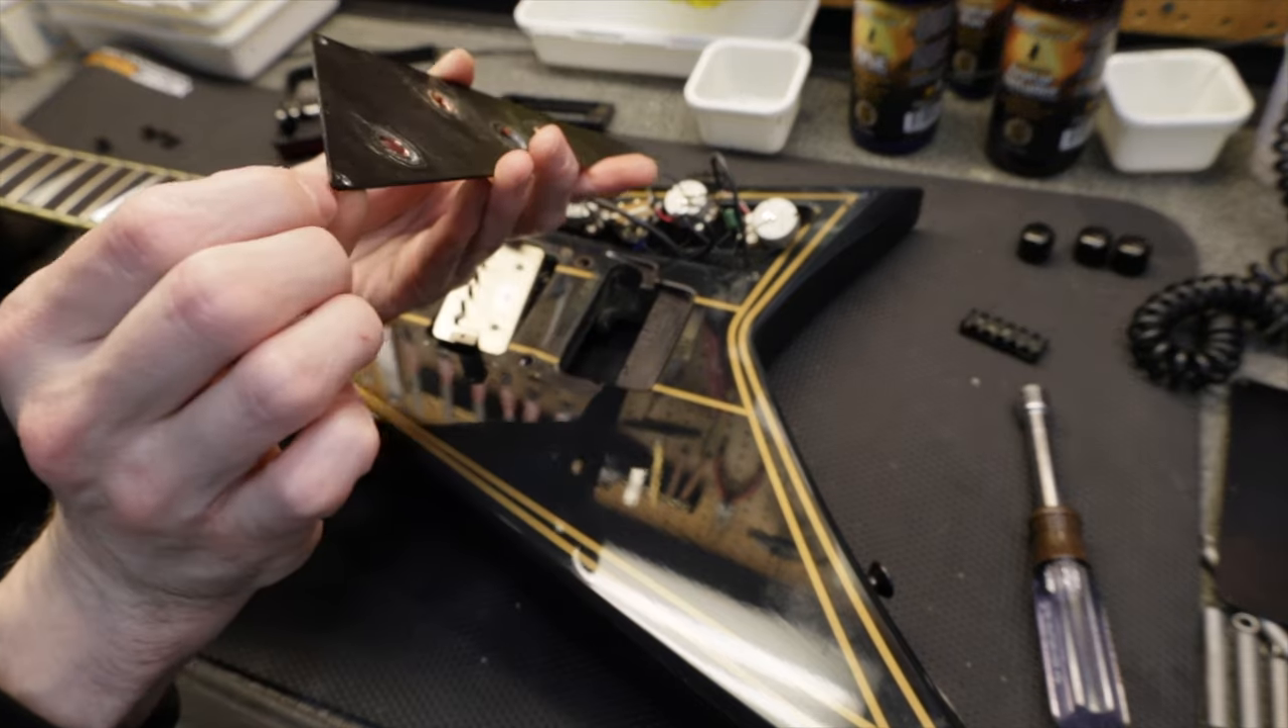All right, so got the control plate off on the back.